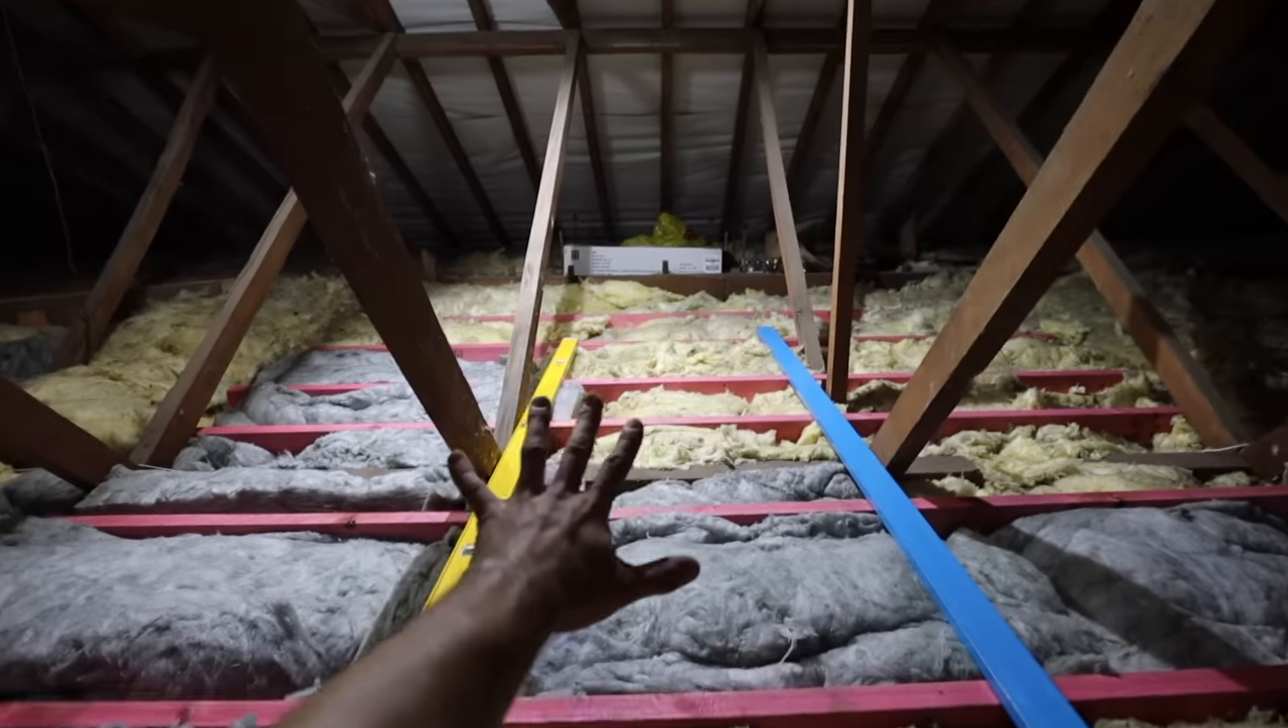All the insulation is in place.